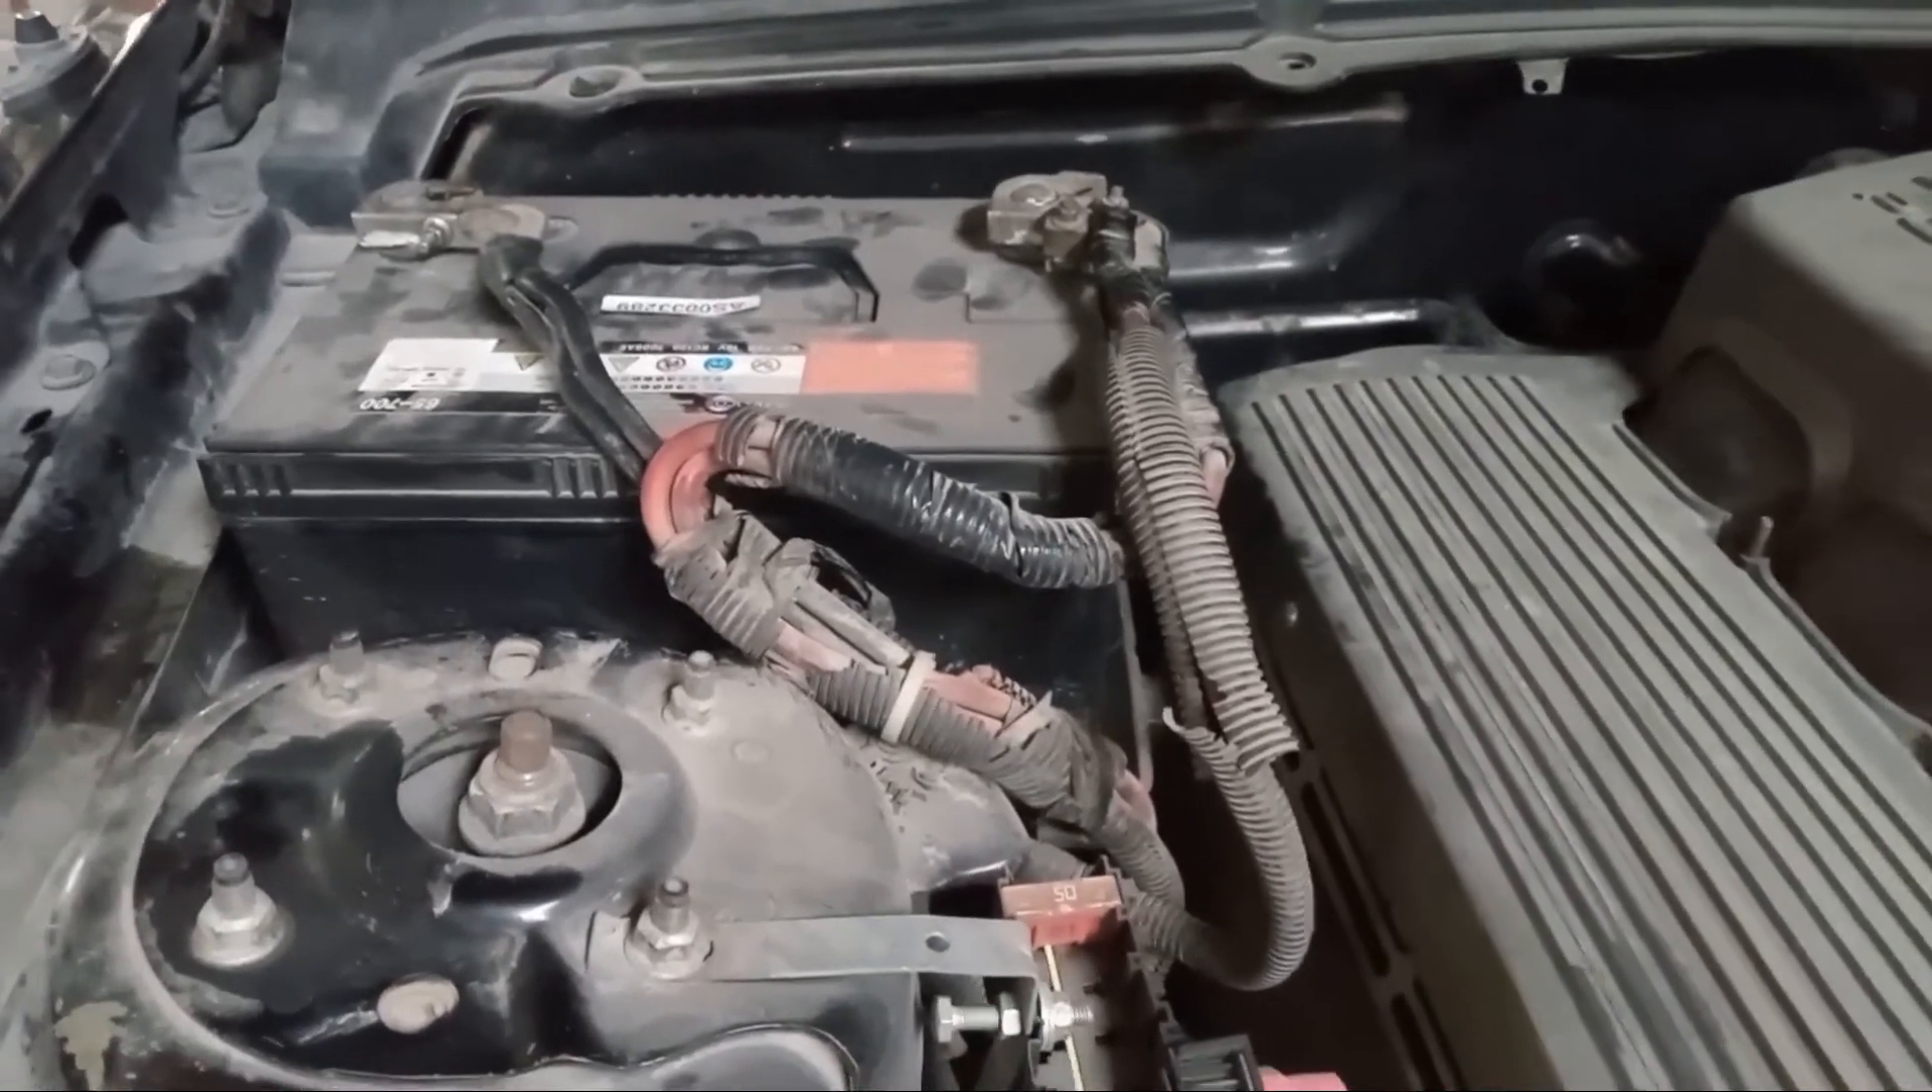Ayun guys naikabit ko na rin yung battery.